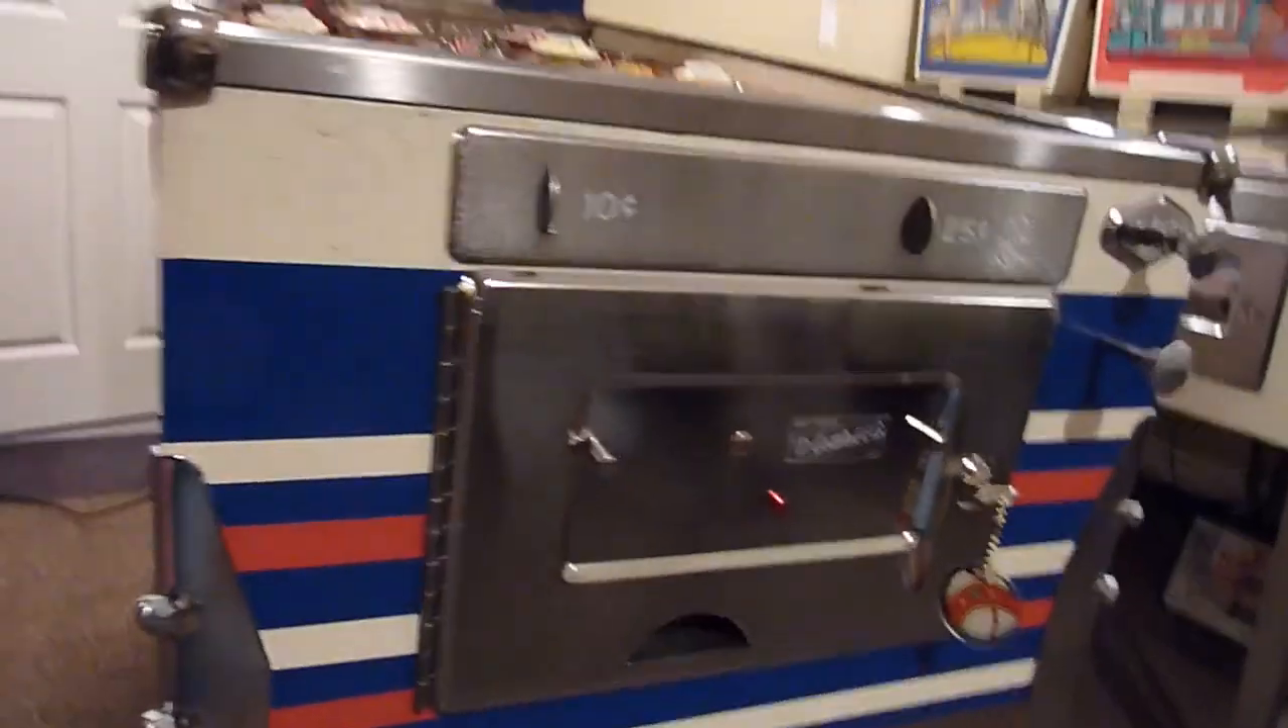Put a brand new coin door and coin entrance plate on the game.